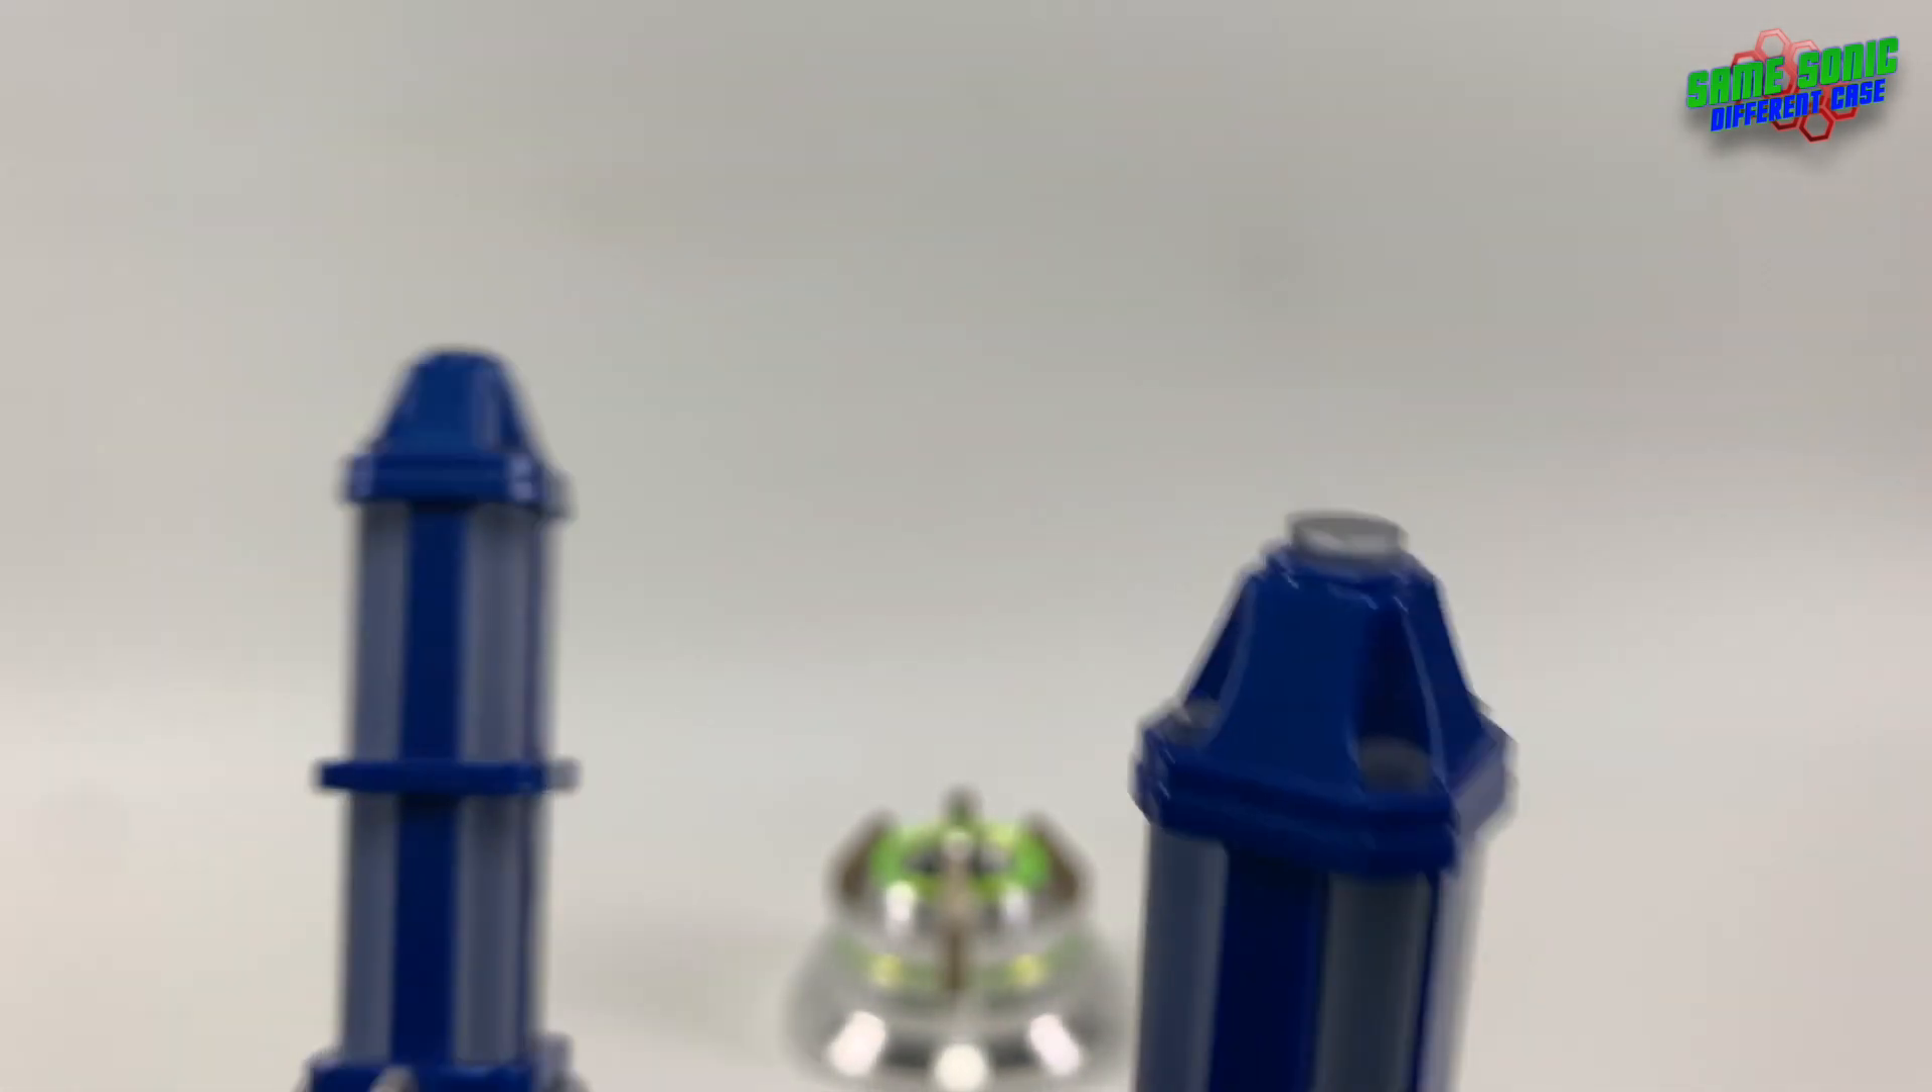So we start off at the top, and you'll see the acrylic rod there sticking out a lot further.